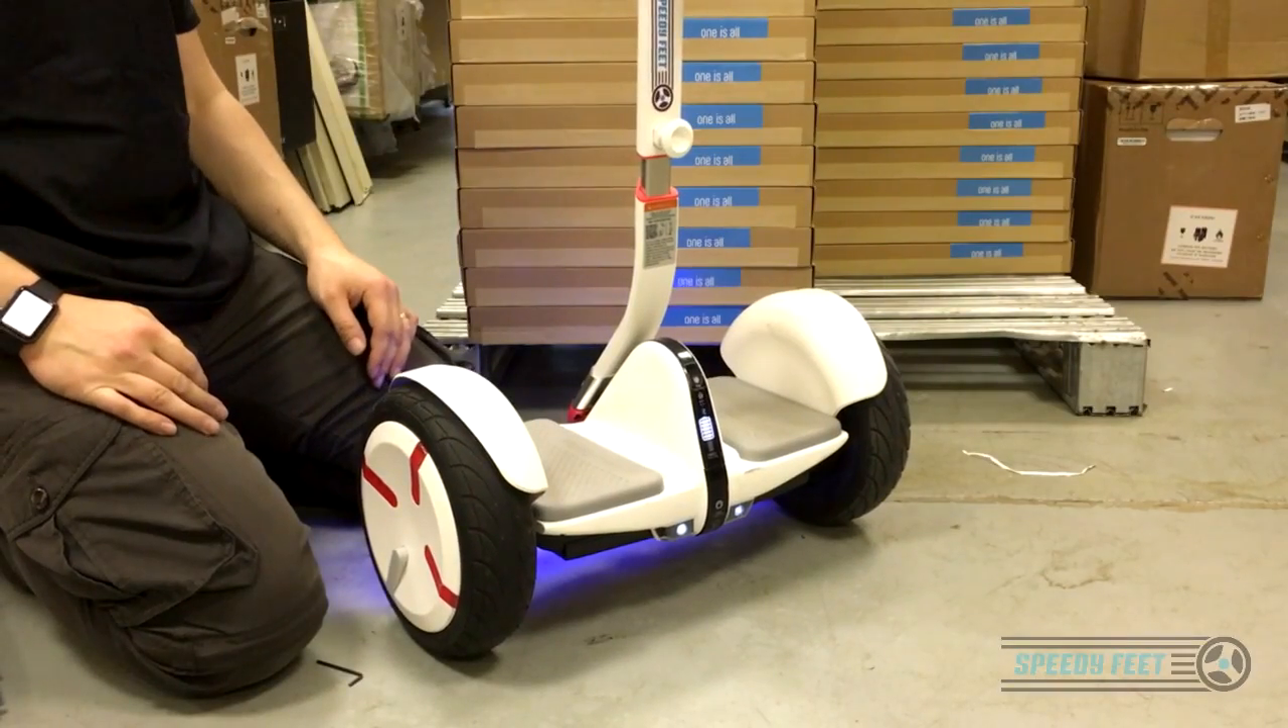Steering bar back on. Job done.